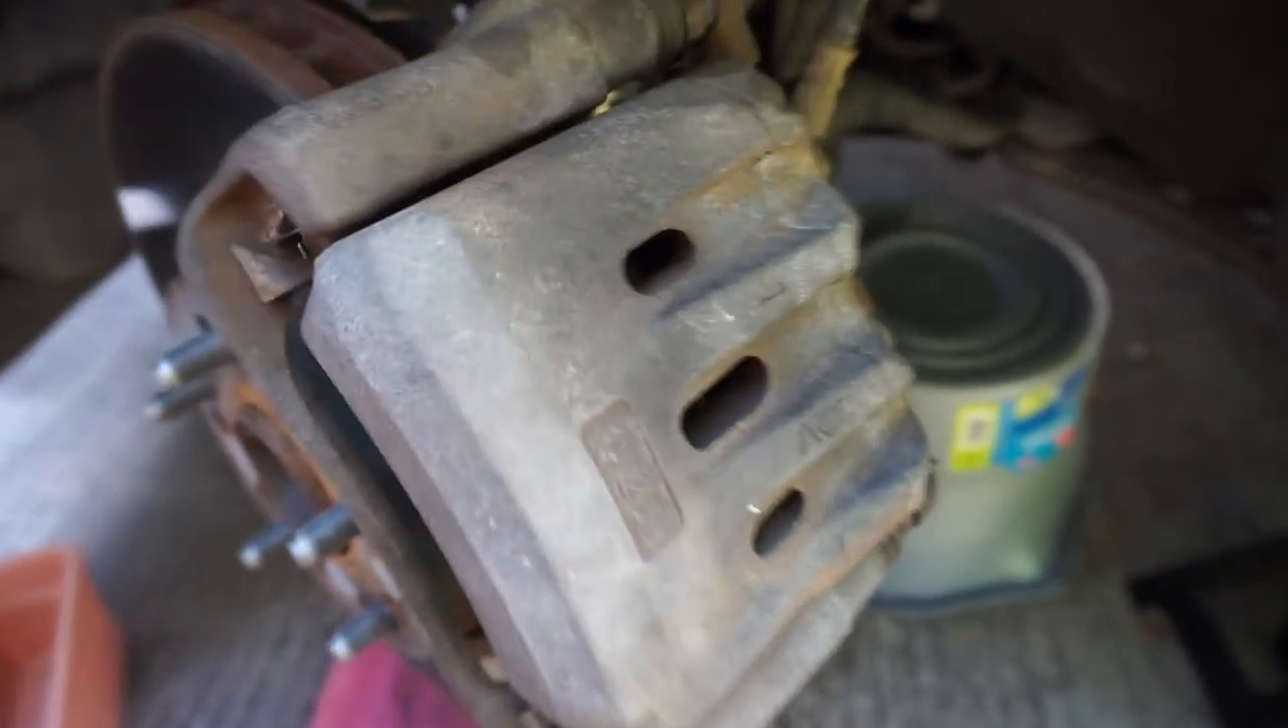Okay I put the brake caliper back on.